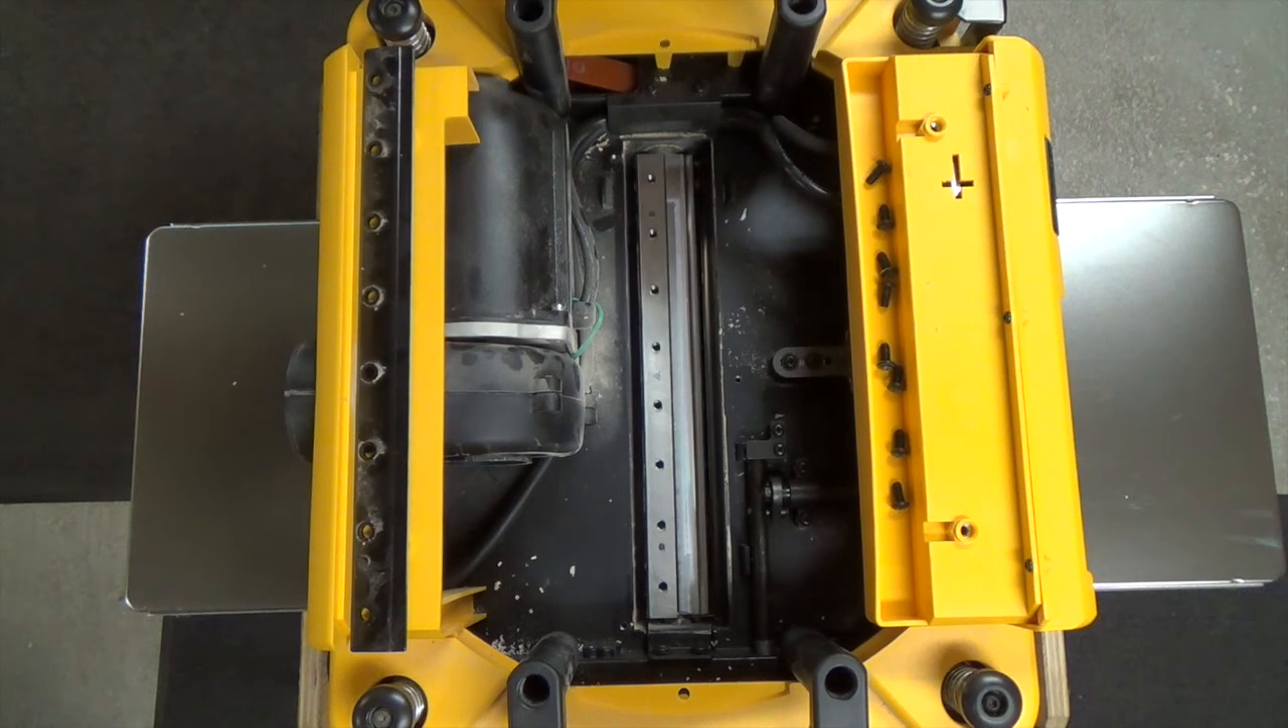And at this point now, we have our blade exposed.